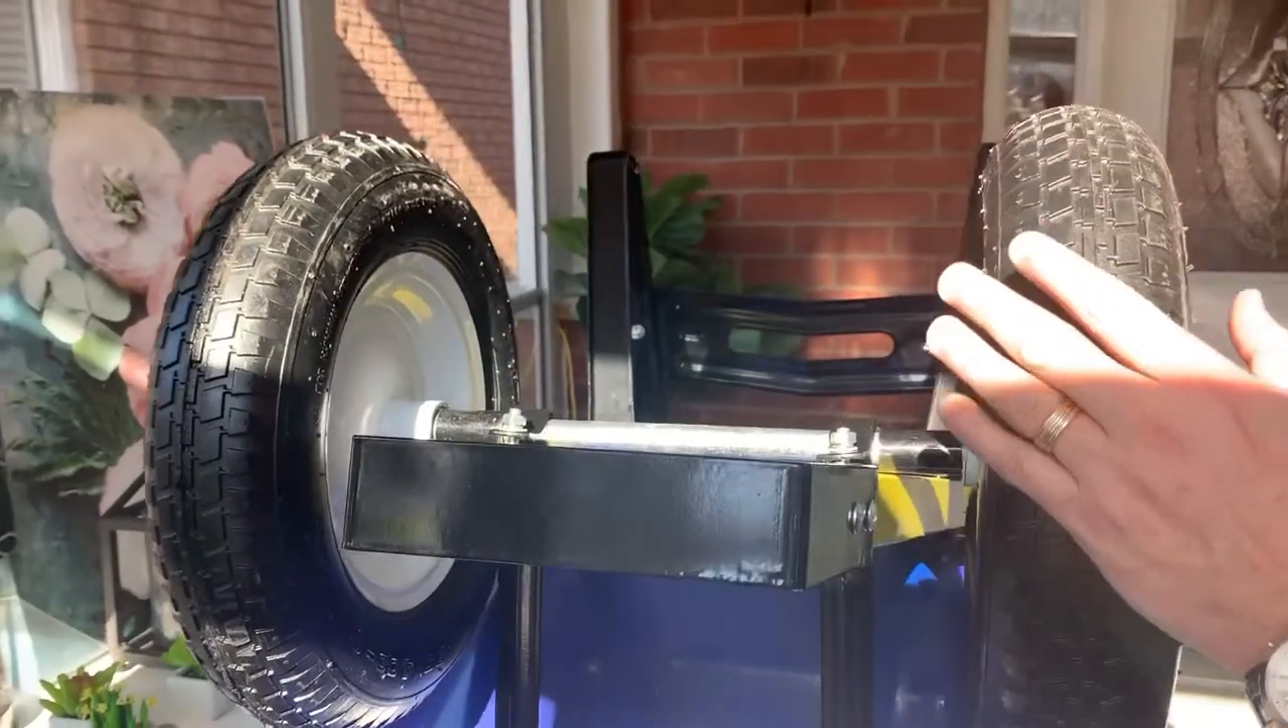In this phase, what we've done, in this stage, we put both pneumatic tires on.